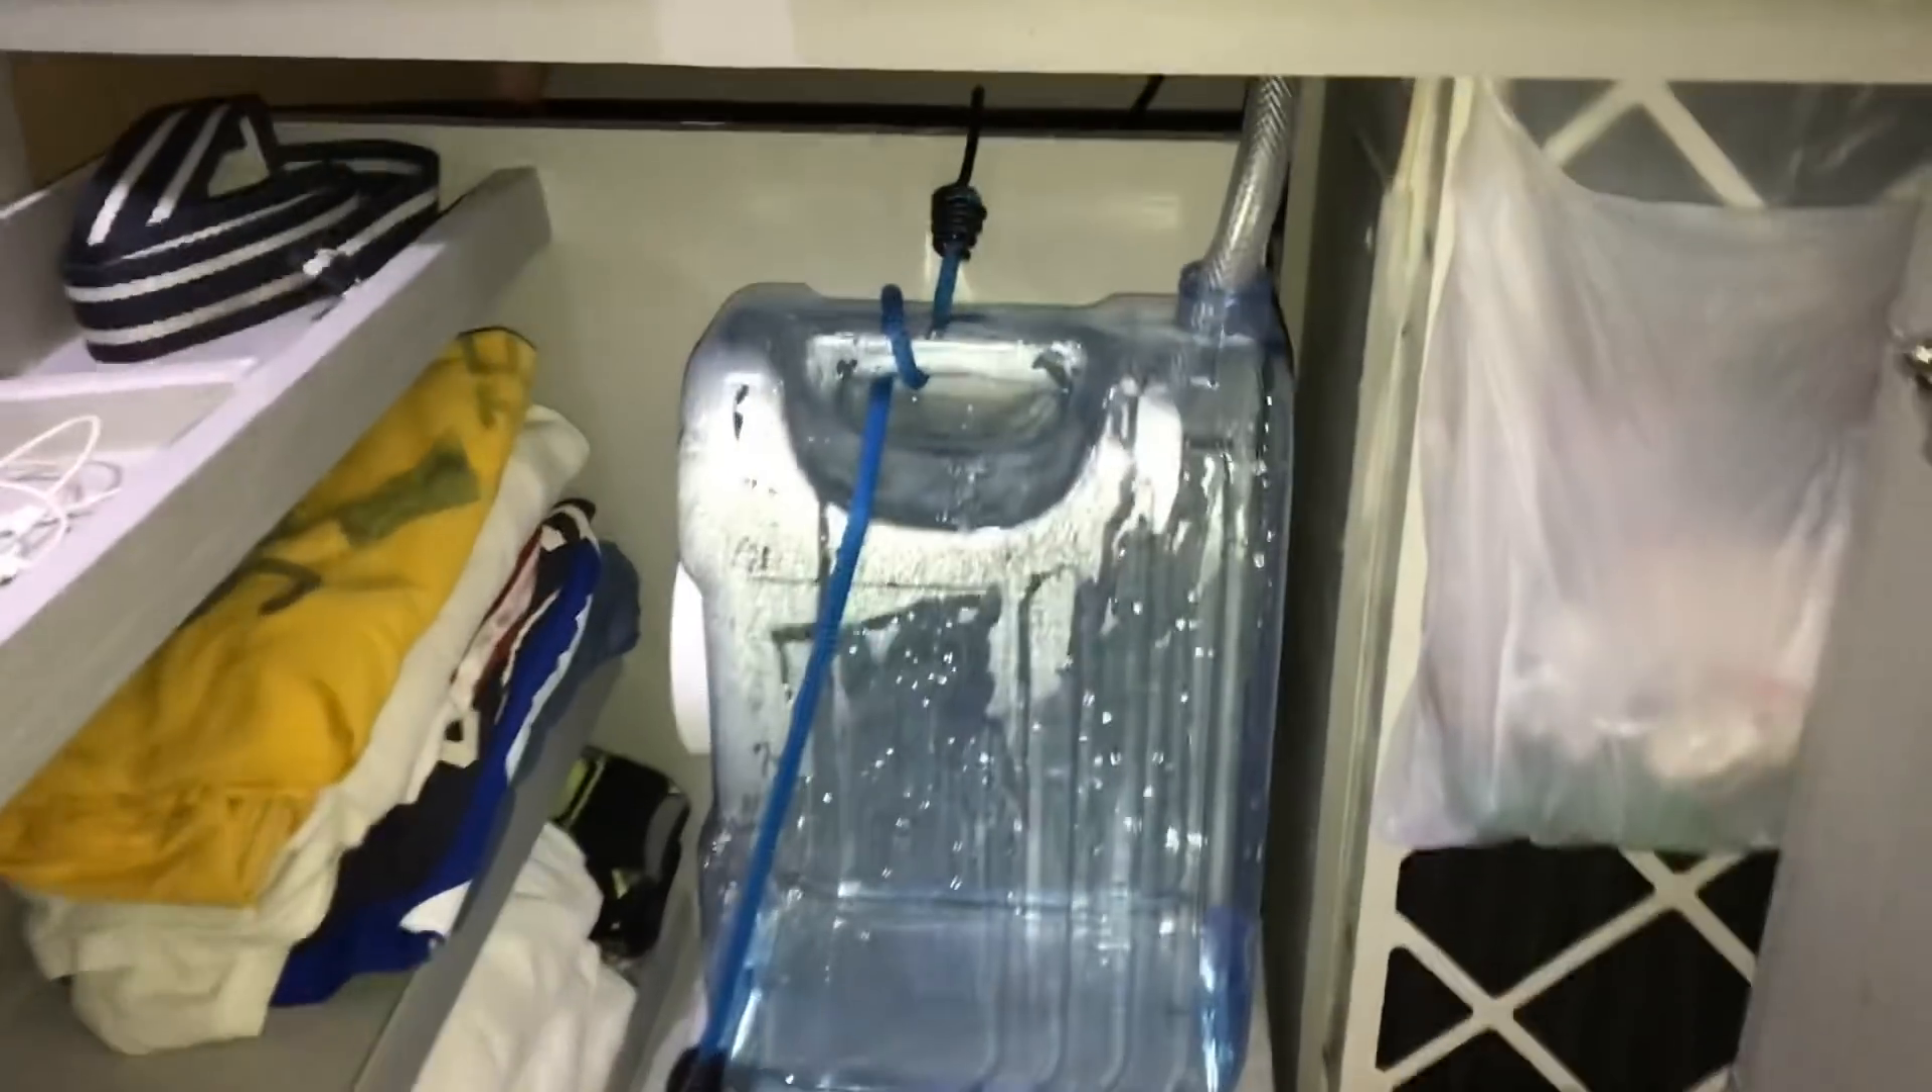Here we have our water tank in place.